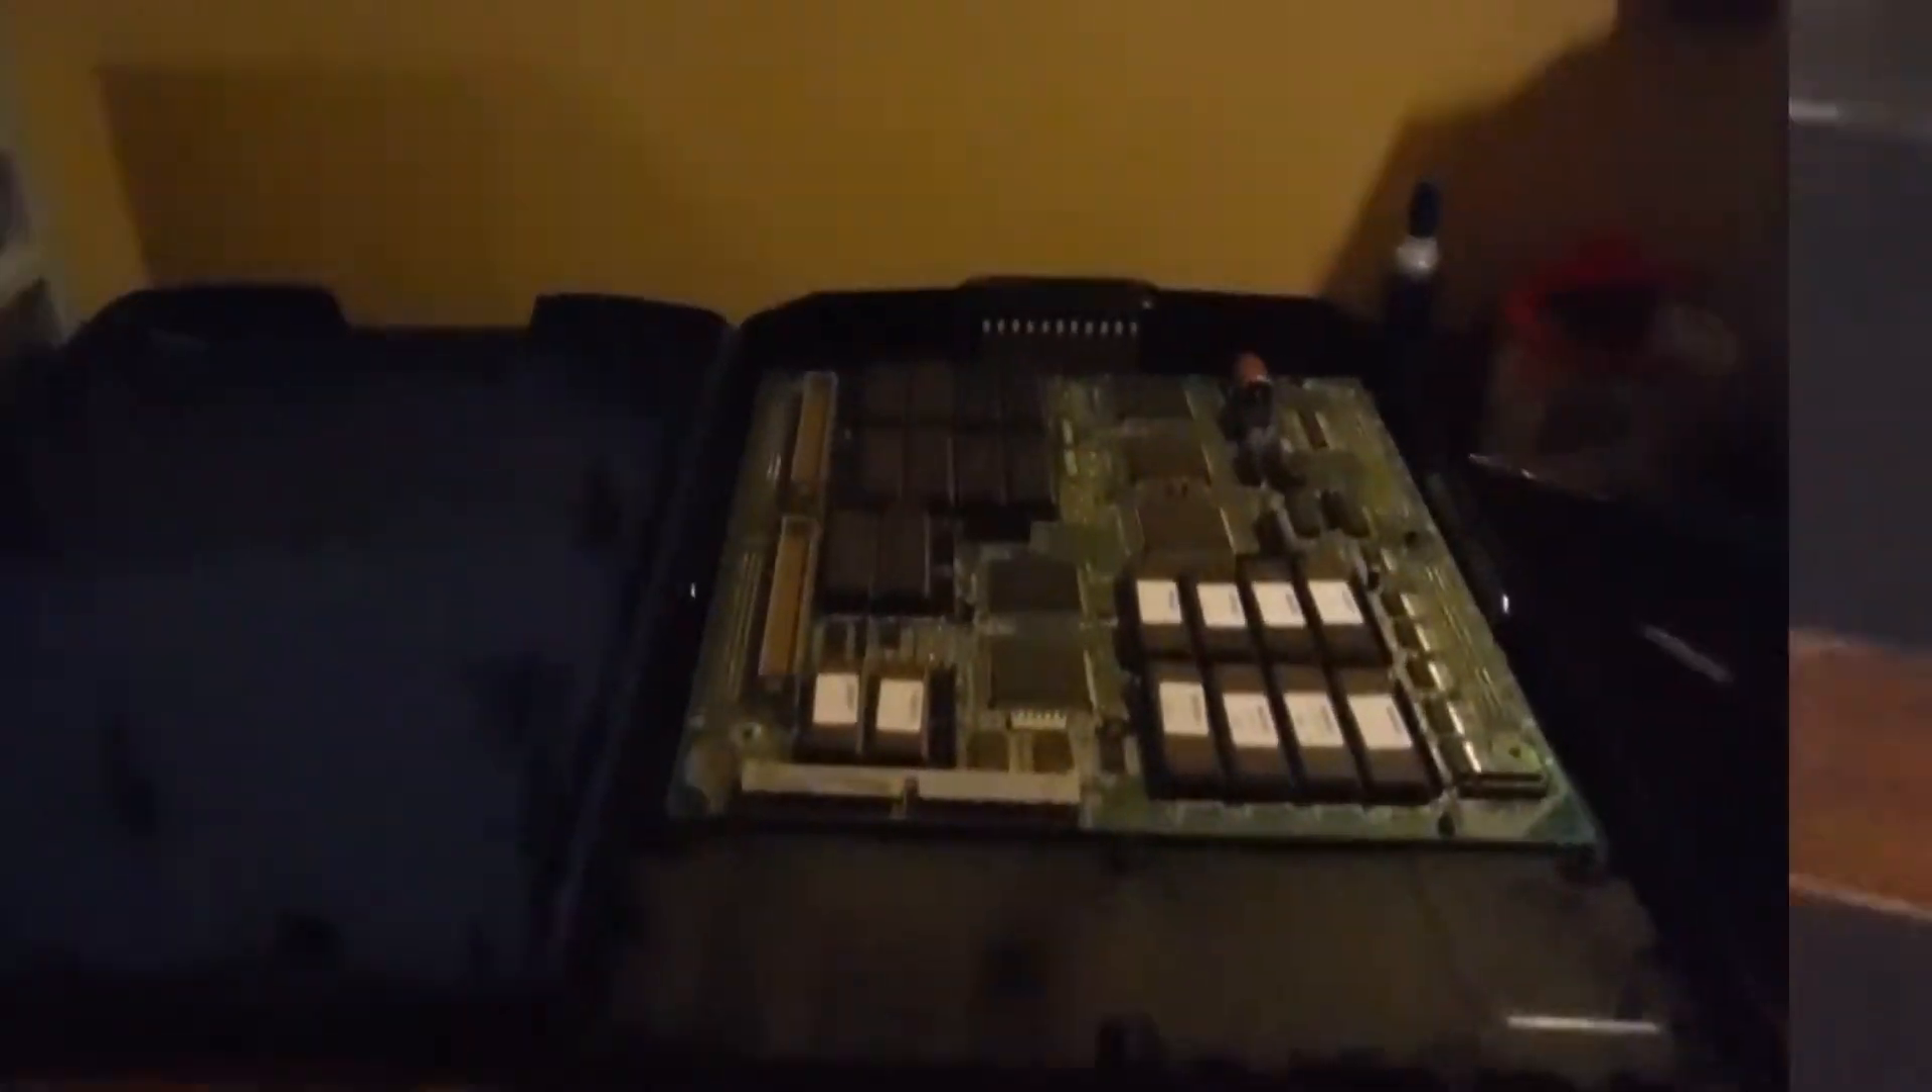Alright, the shell casing's off. You know, you can see the board here.